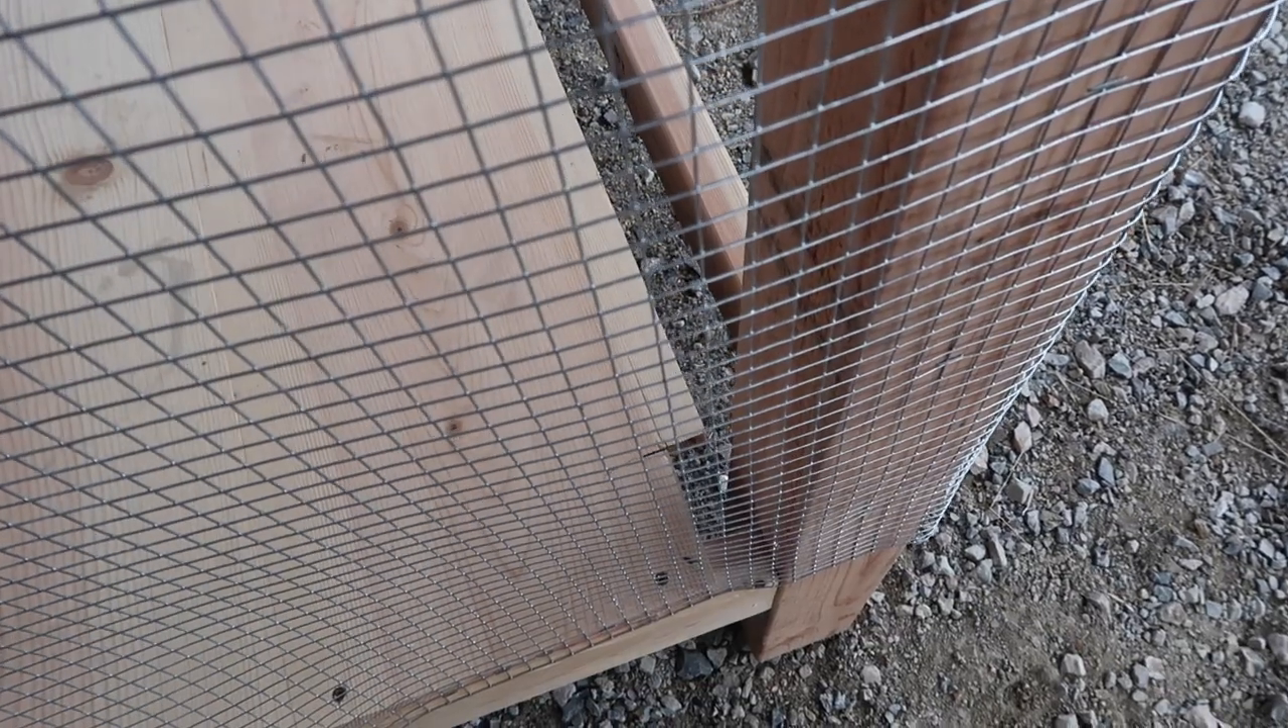Hyde Enterprises writes, it looks like there's quite a gap in between the floor and the end vertical board.